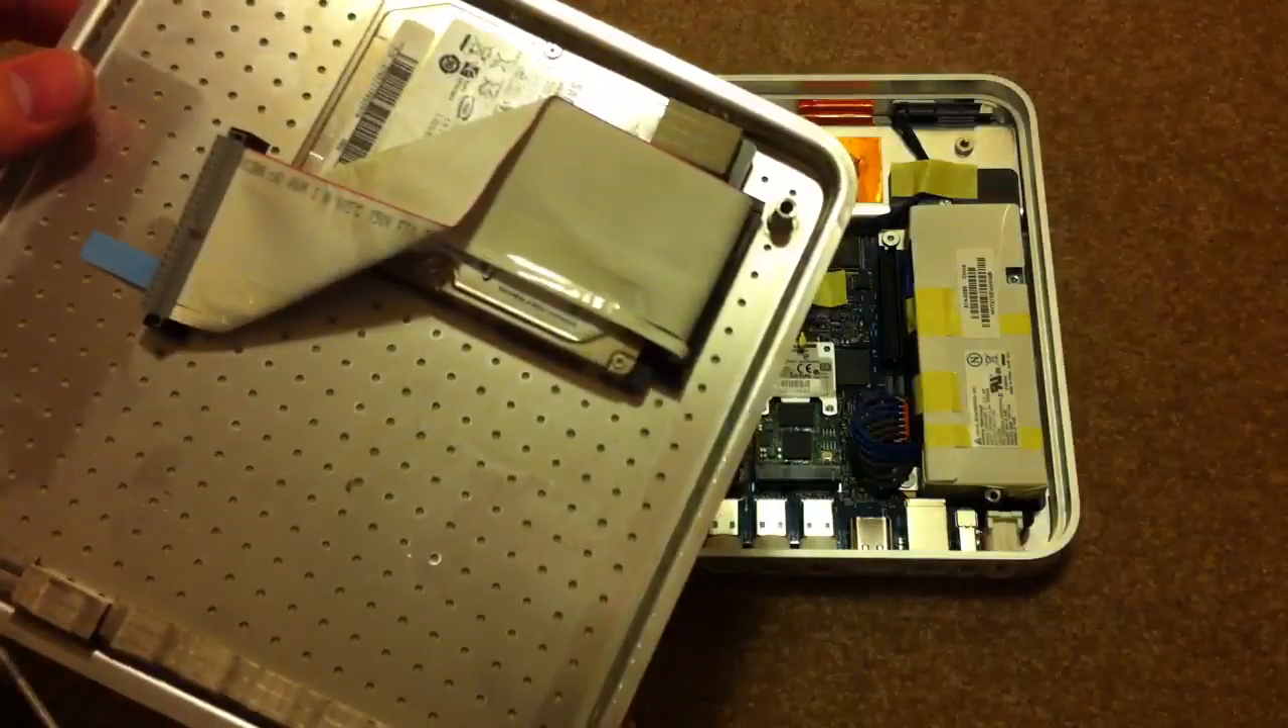All we have to do now is reattach the IDE cable and put our Apple TV back together.